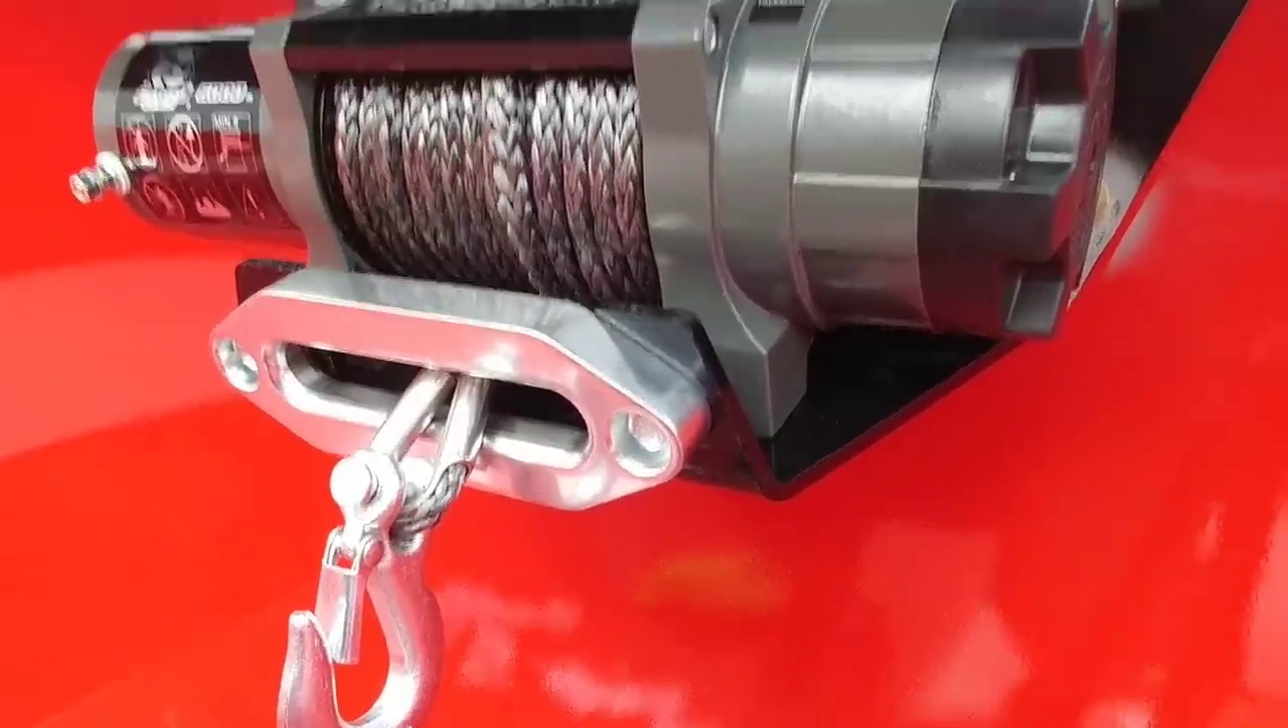We have the winch already in place.